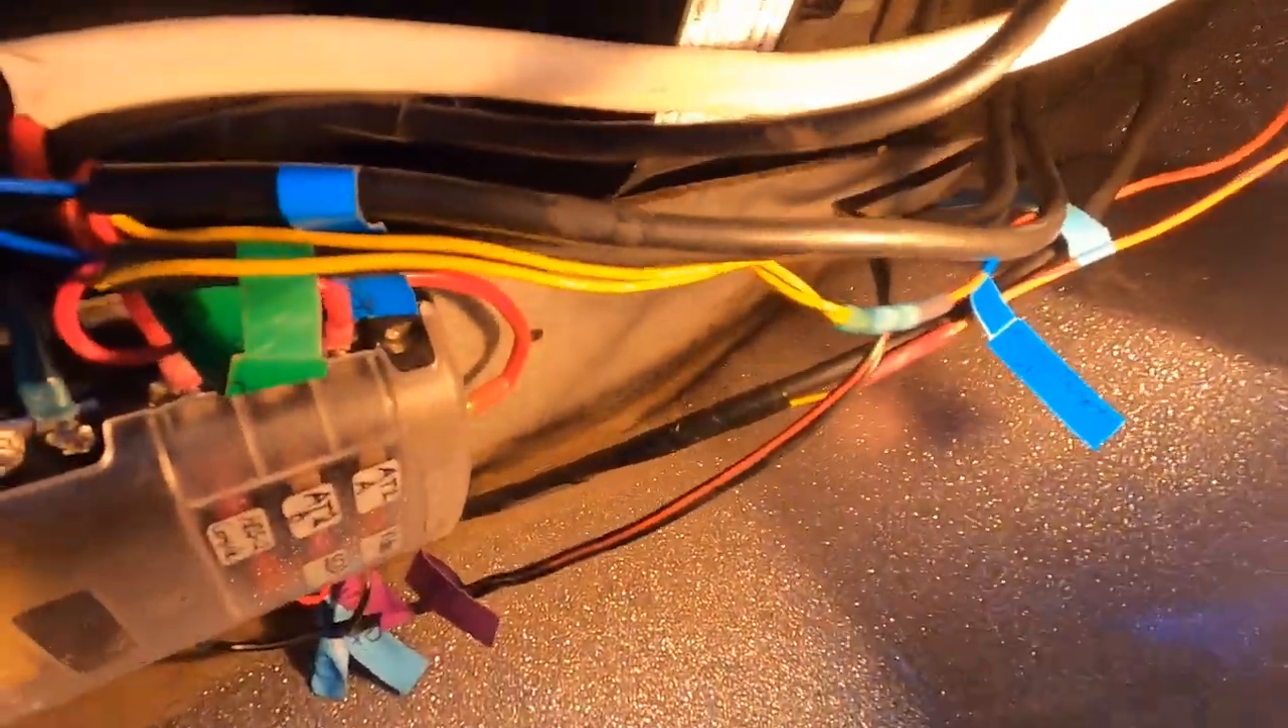And I also have the labels on the wires. And now all I have to do is tie wrap up the wires and protect them.